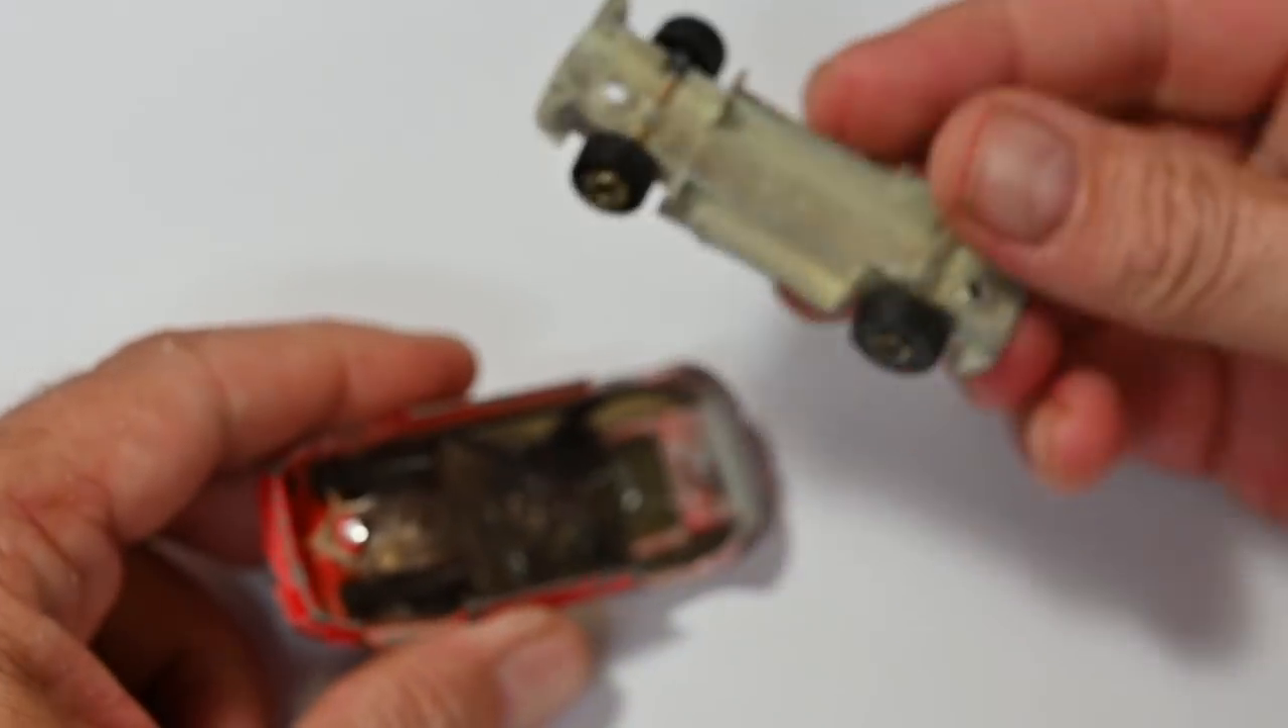Okay now I've drilled those out and I can pop the base off there it goes.